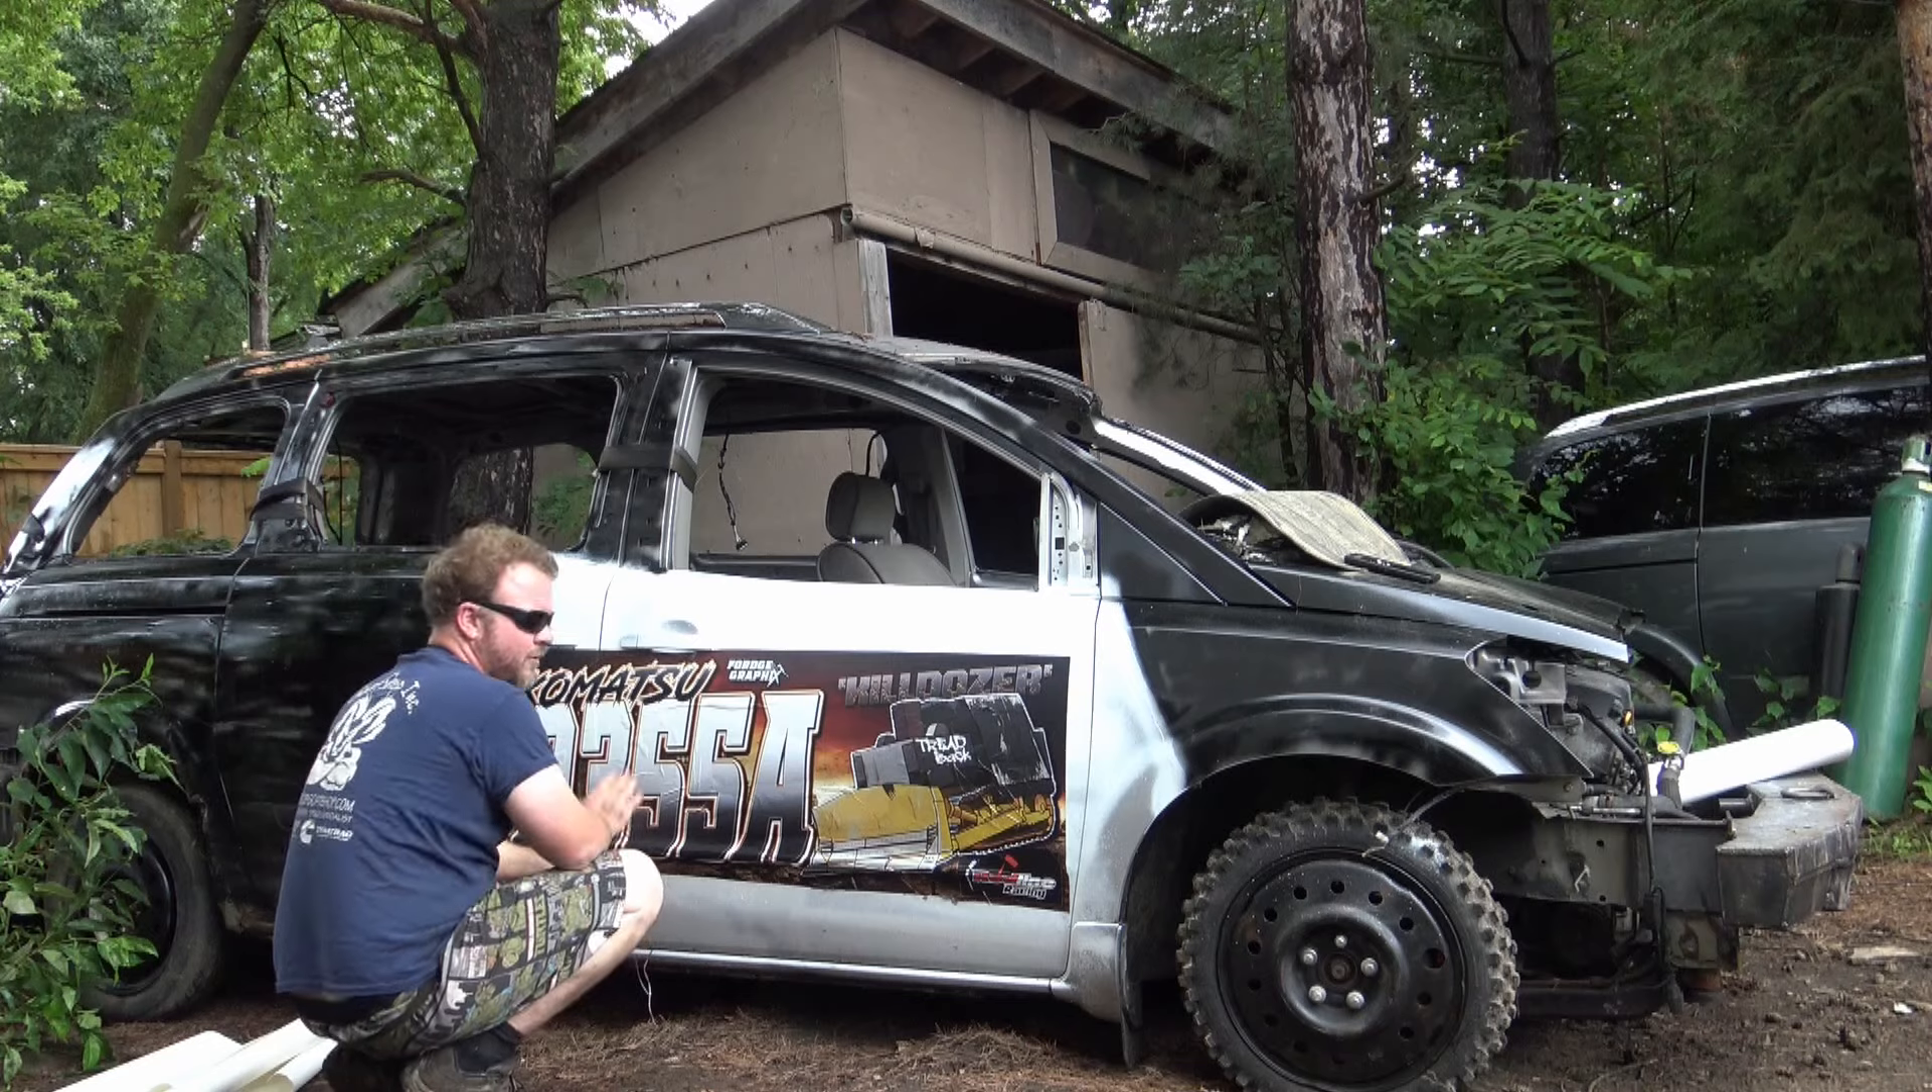We got our decals on there.